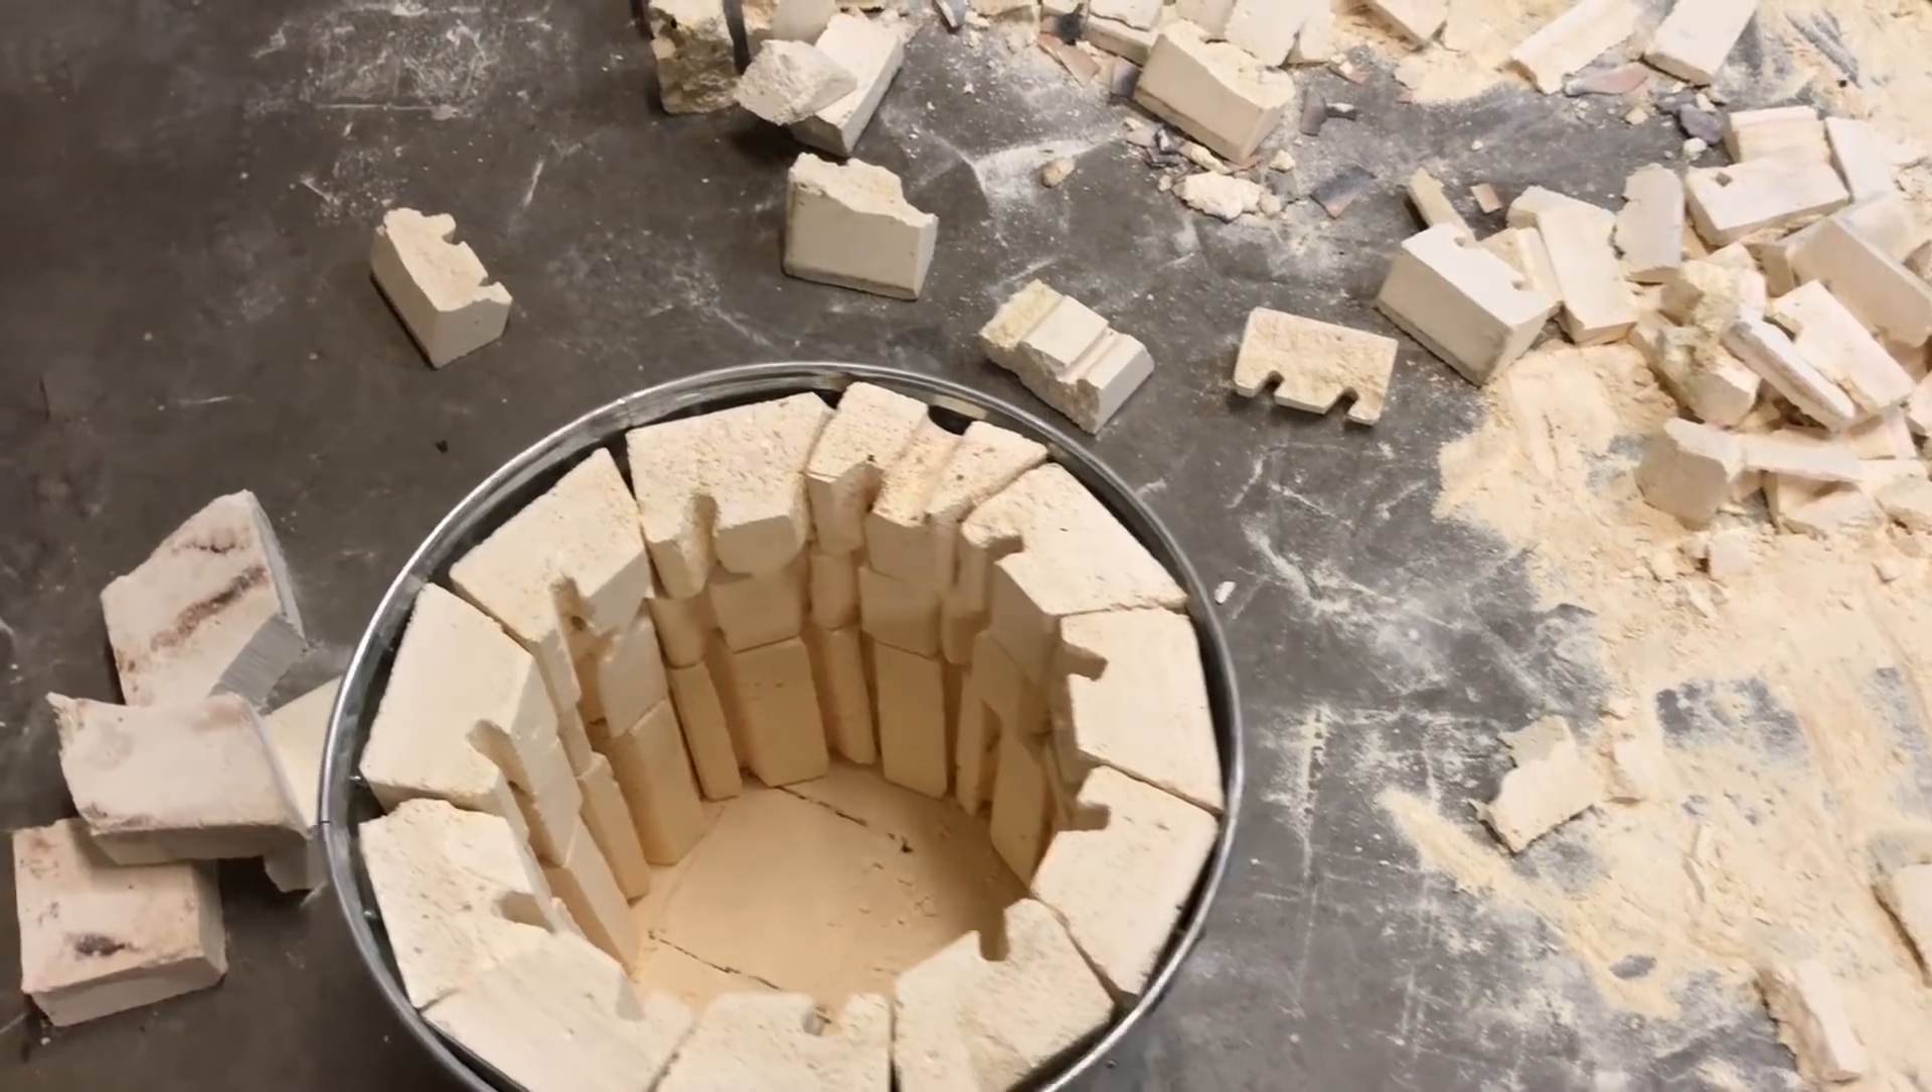Well, as you can see, I made a huge mess, but I was able to get the bricks in the furnace.